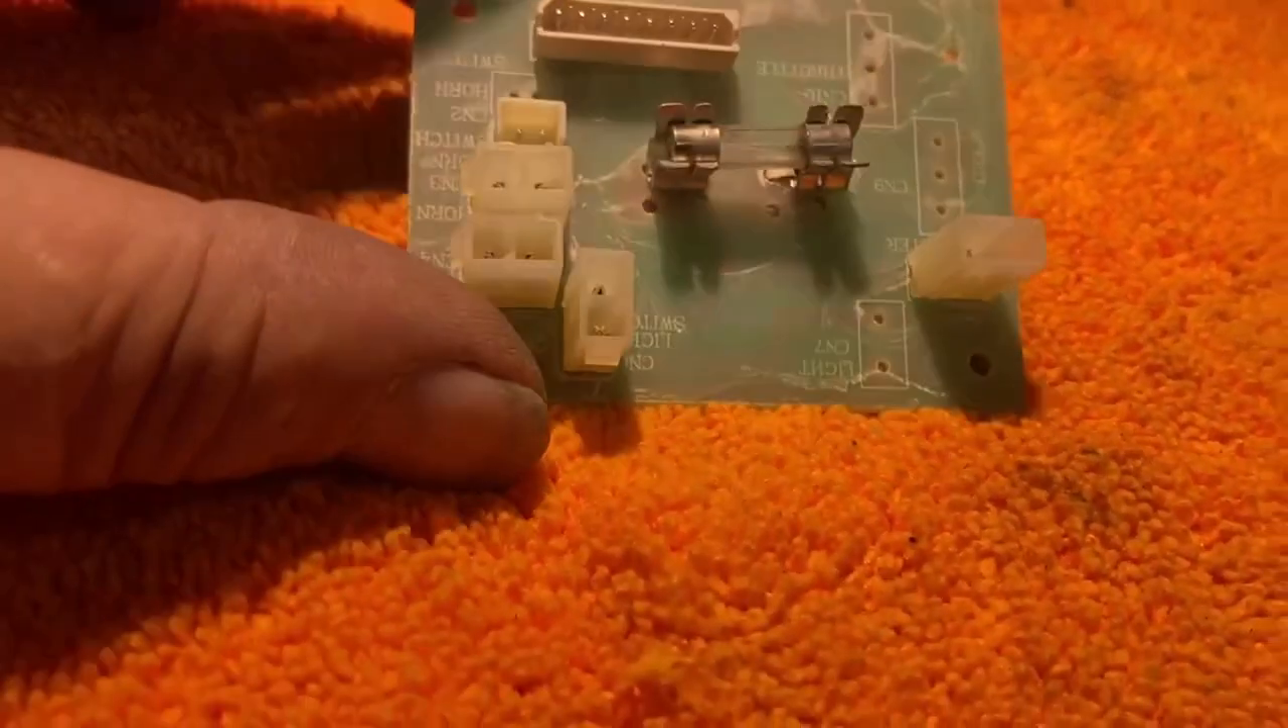So I've, um, removed the little circuit board from the top console.